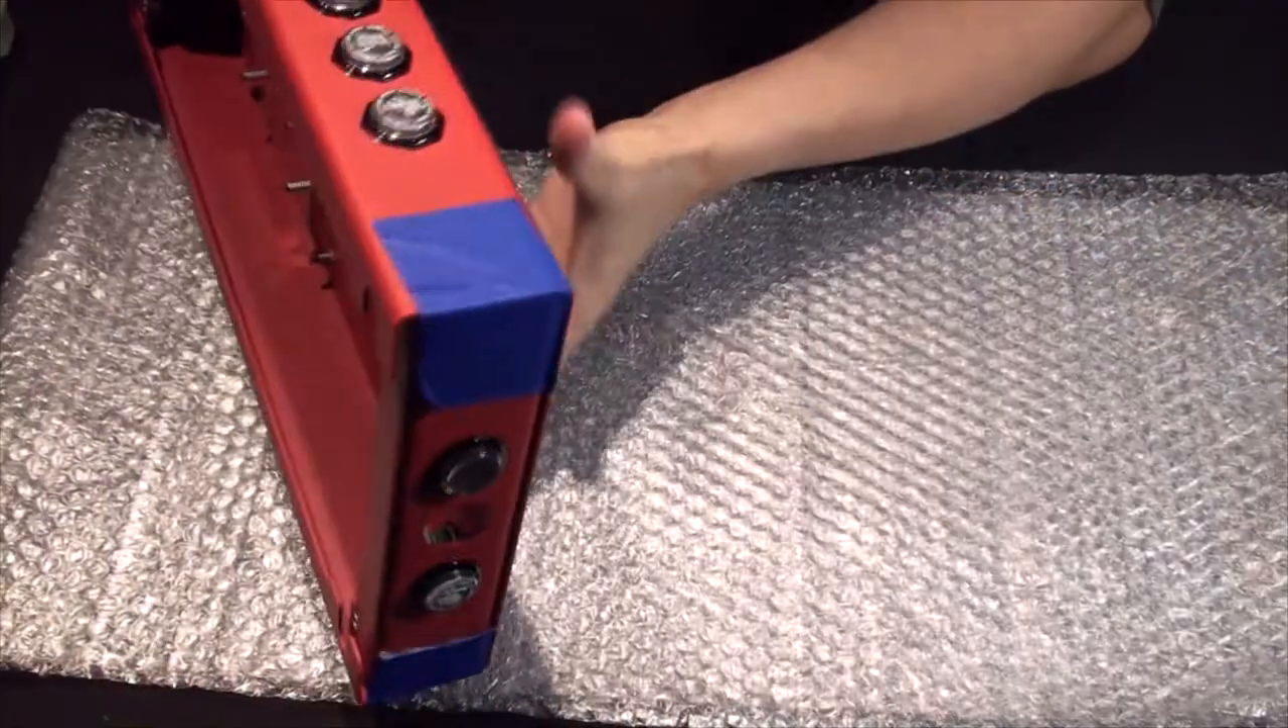So now we've gotten our buttons in, including our nice top buttons and a couple side buttons.